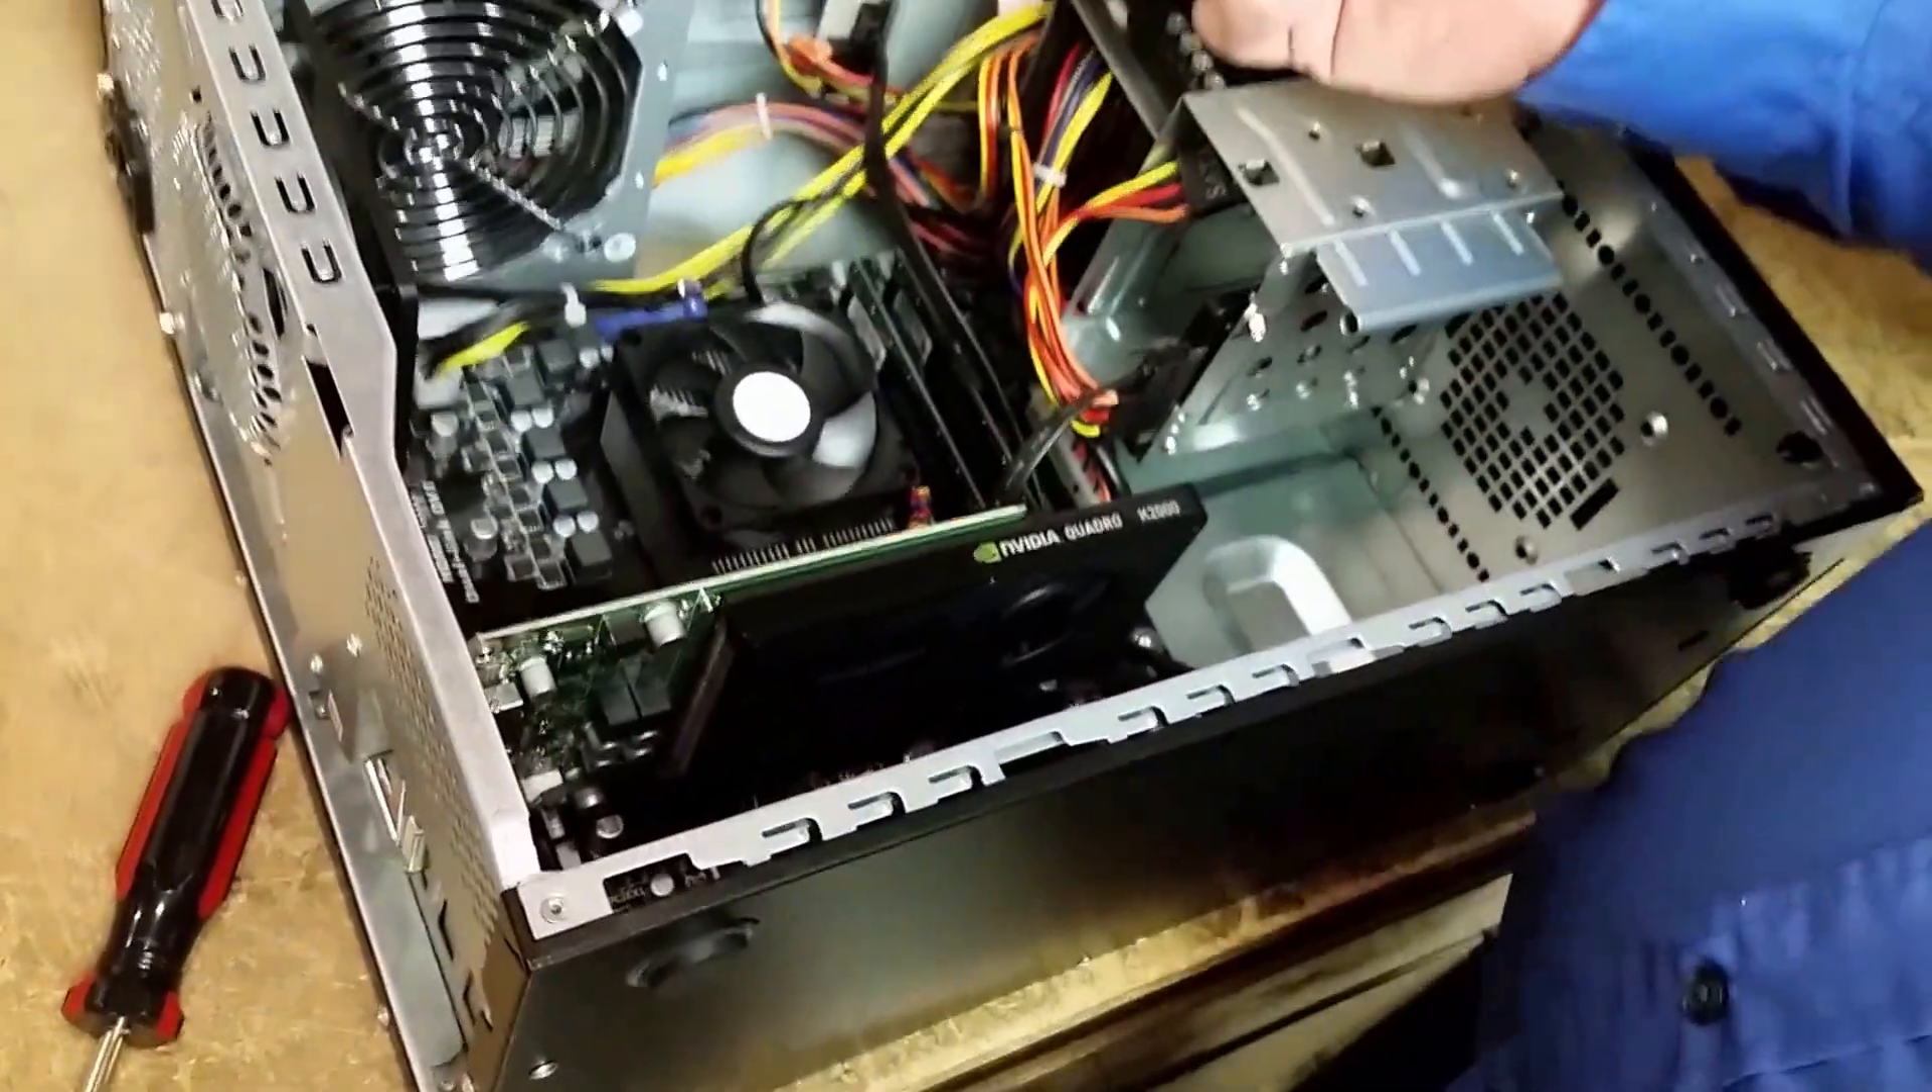And the card itself is installed.